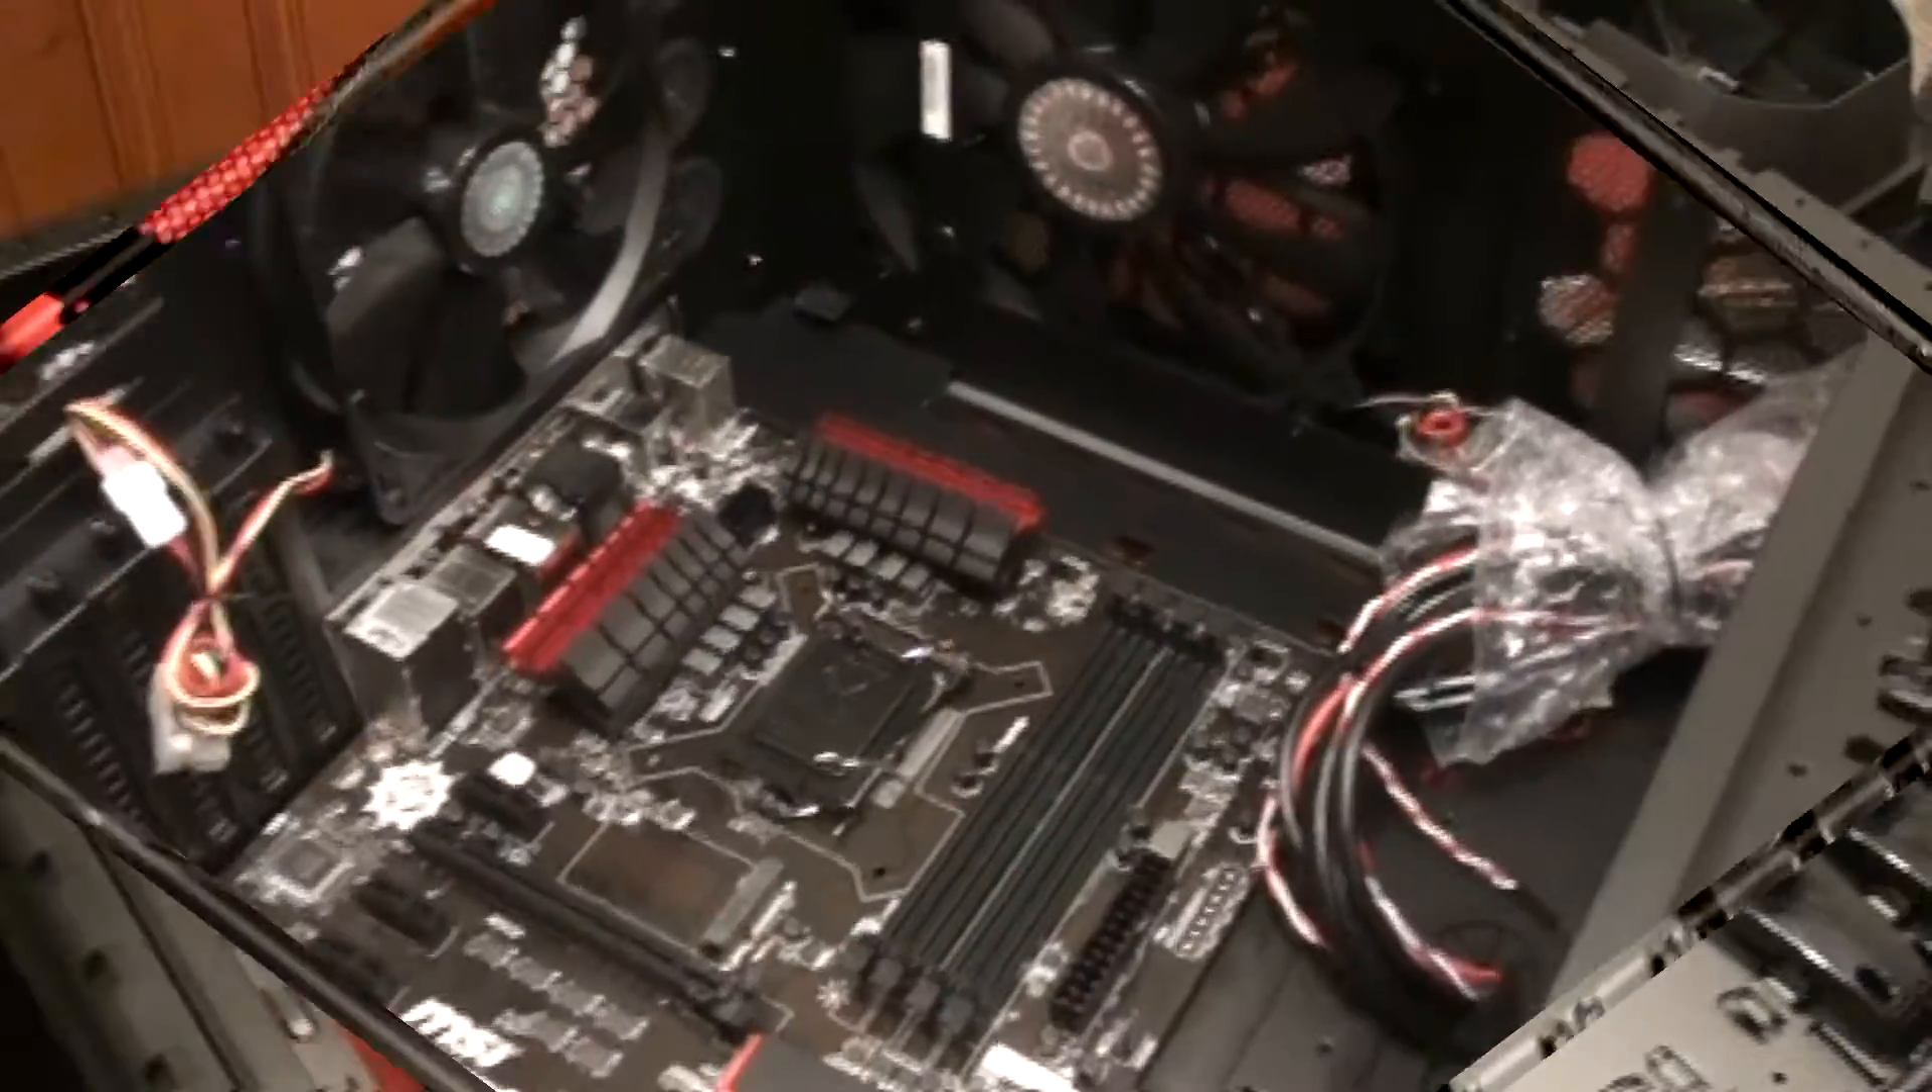Motherboards installed guys.